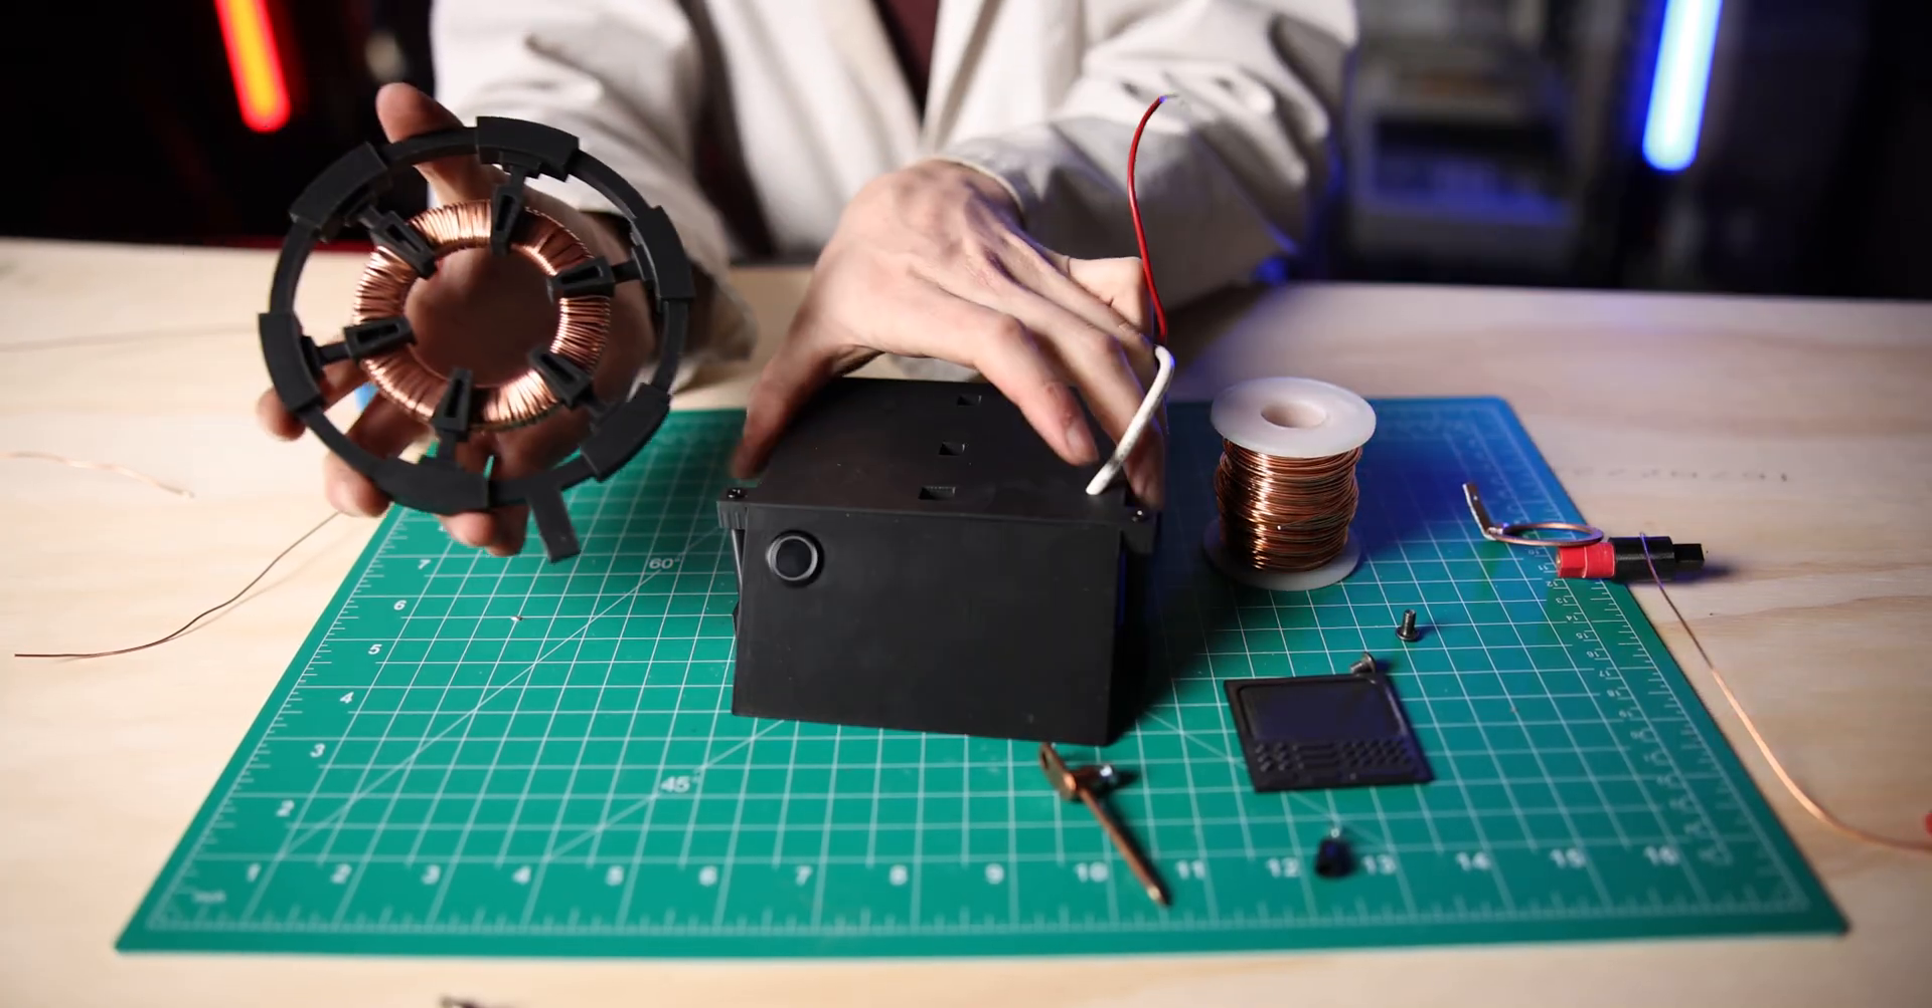Okay we just finished winding this copper wire around this magnet and this is how it turned out.